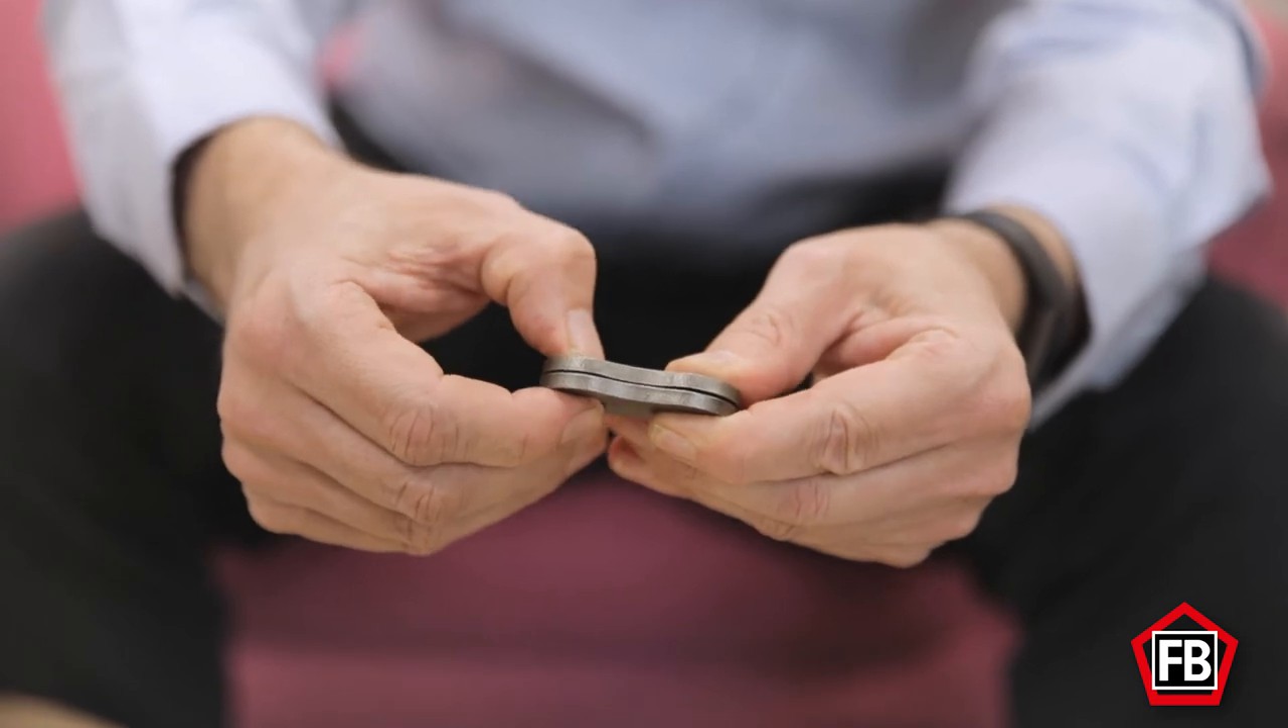You can see that when you put two leaf chain links together that there's some gap and they don't sit completely flat against each other.